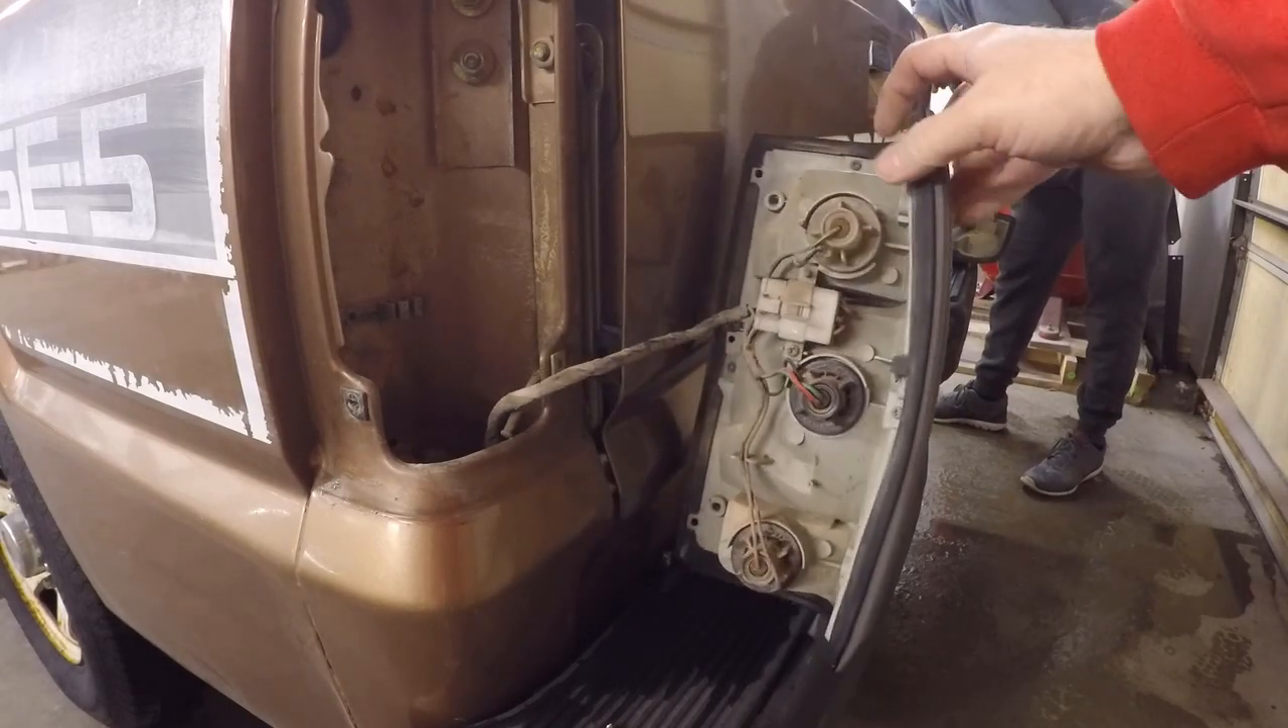All right so now you guys can see the light is out.